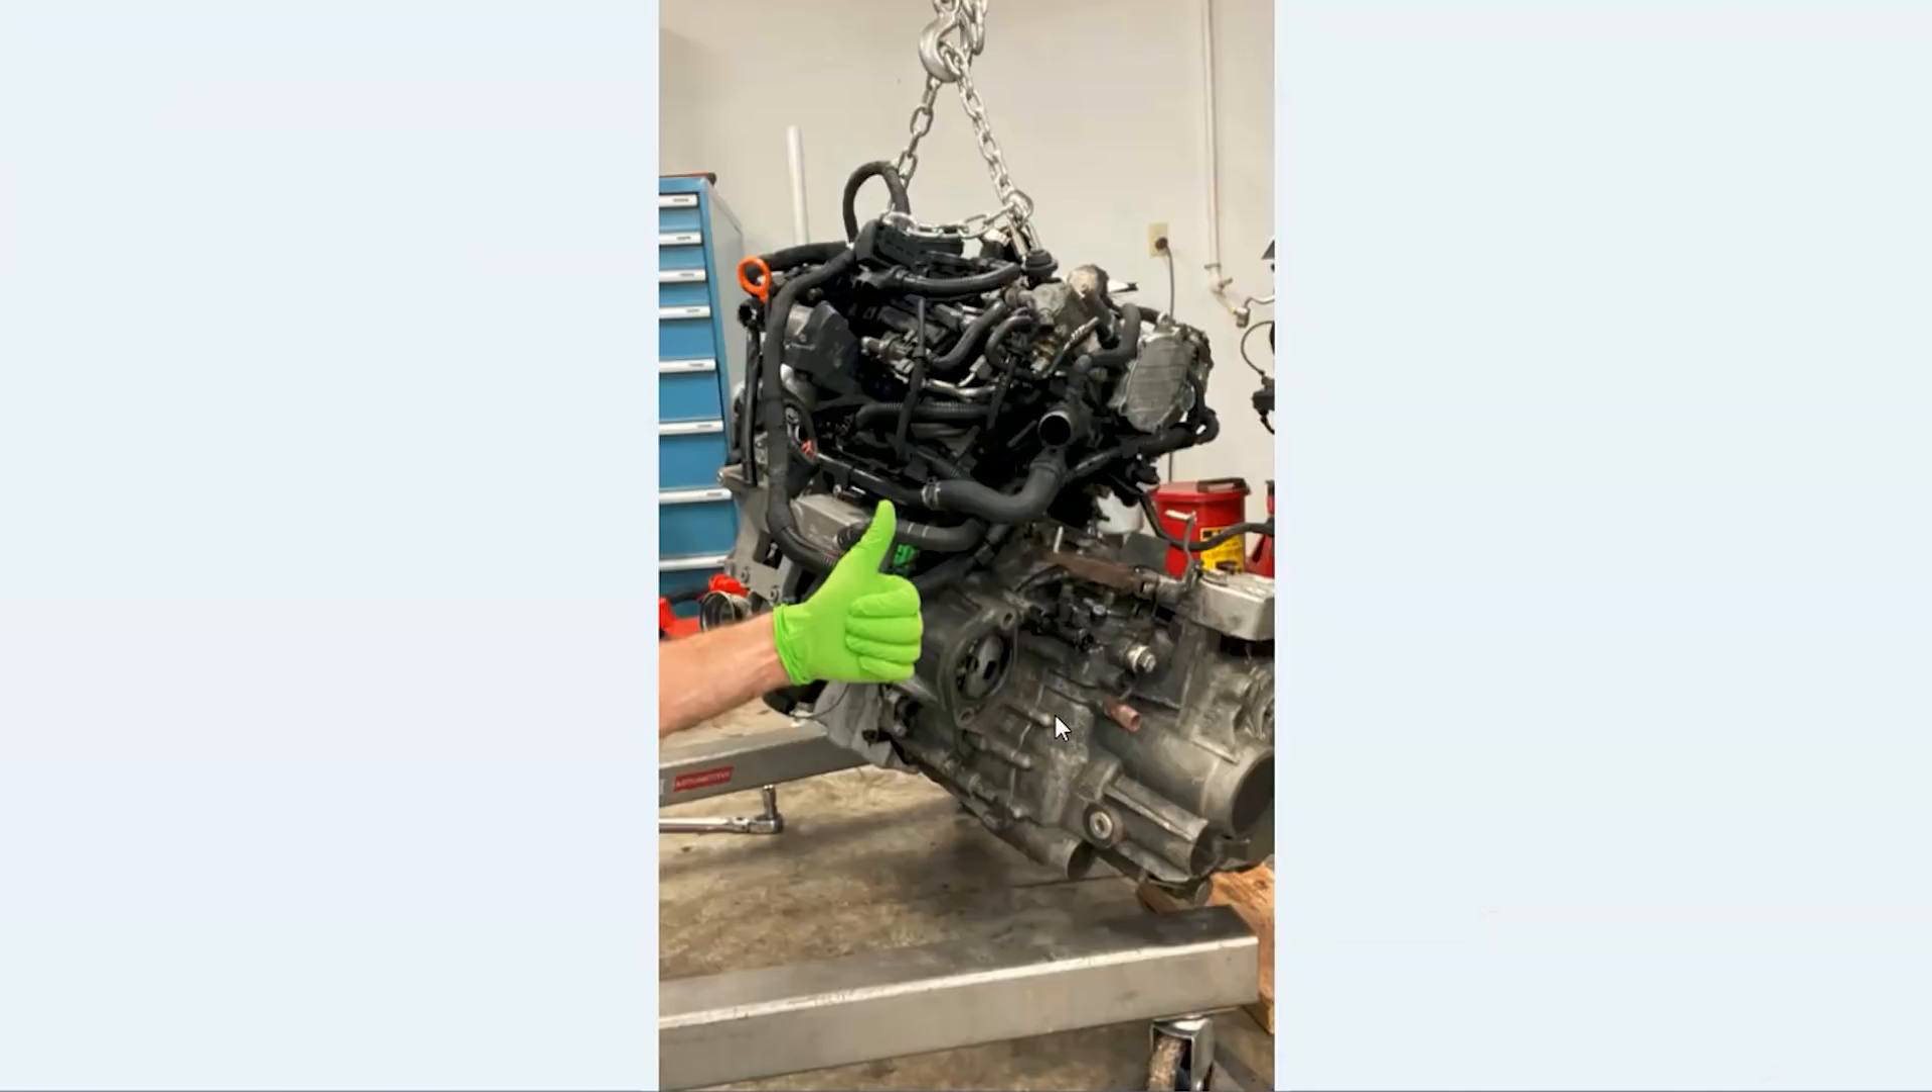And here you can see the engine and tranny mated together and ready to go back into the vehicle.